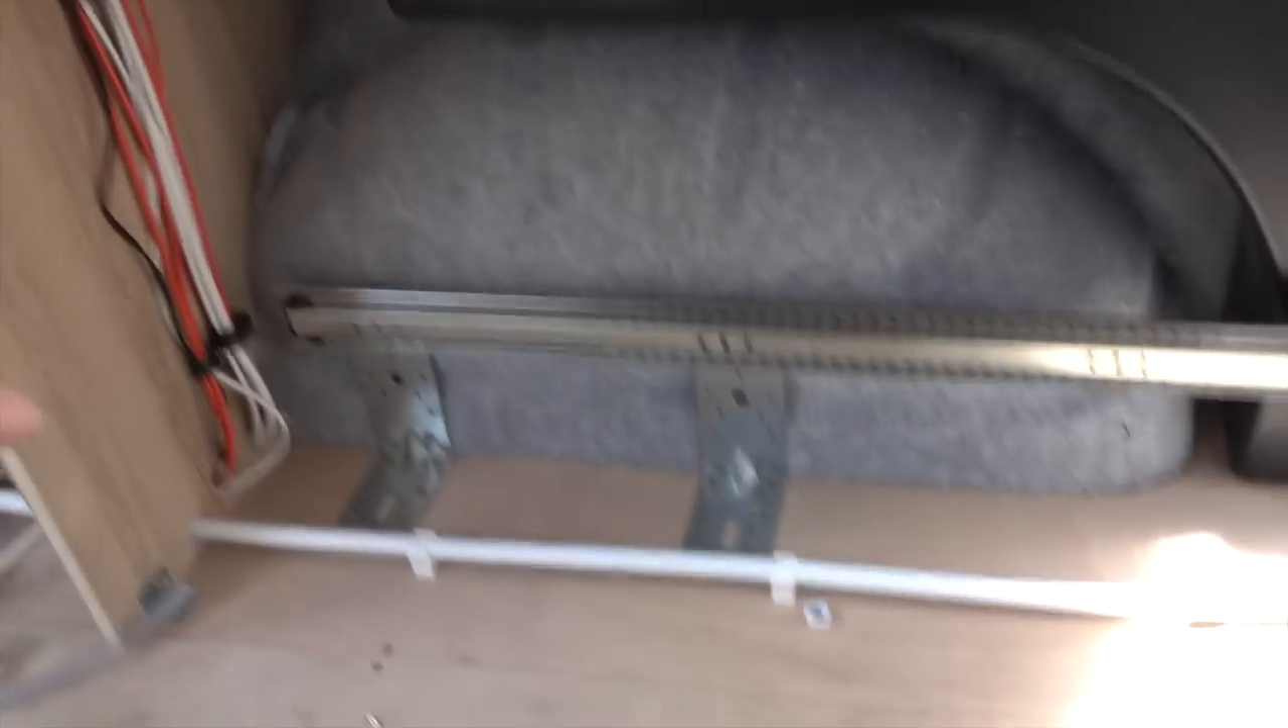And then underneath, we've got the start, first drawer runner in for the pull-out drawer.